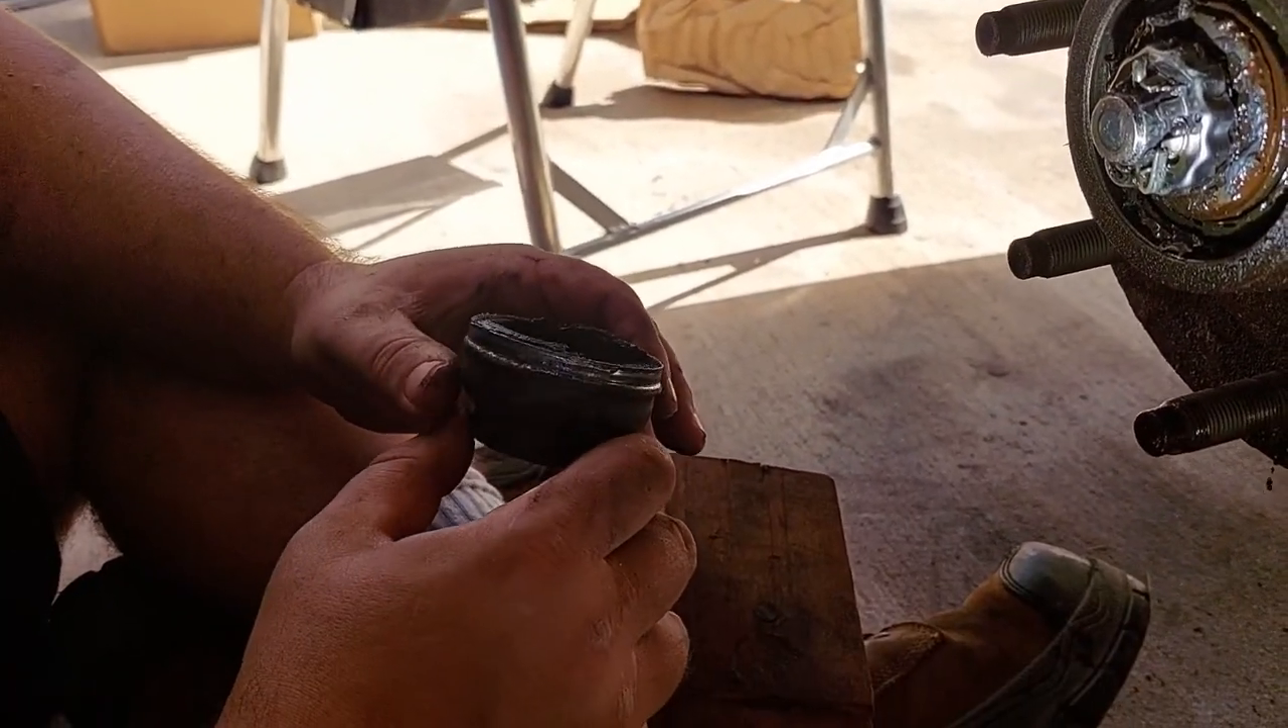And we've gotten the cap off. Didn't really ding it up that much at all.